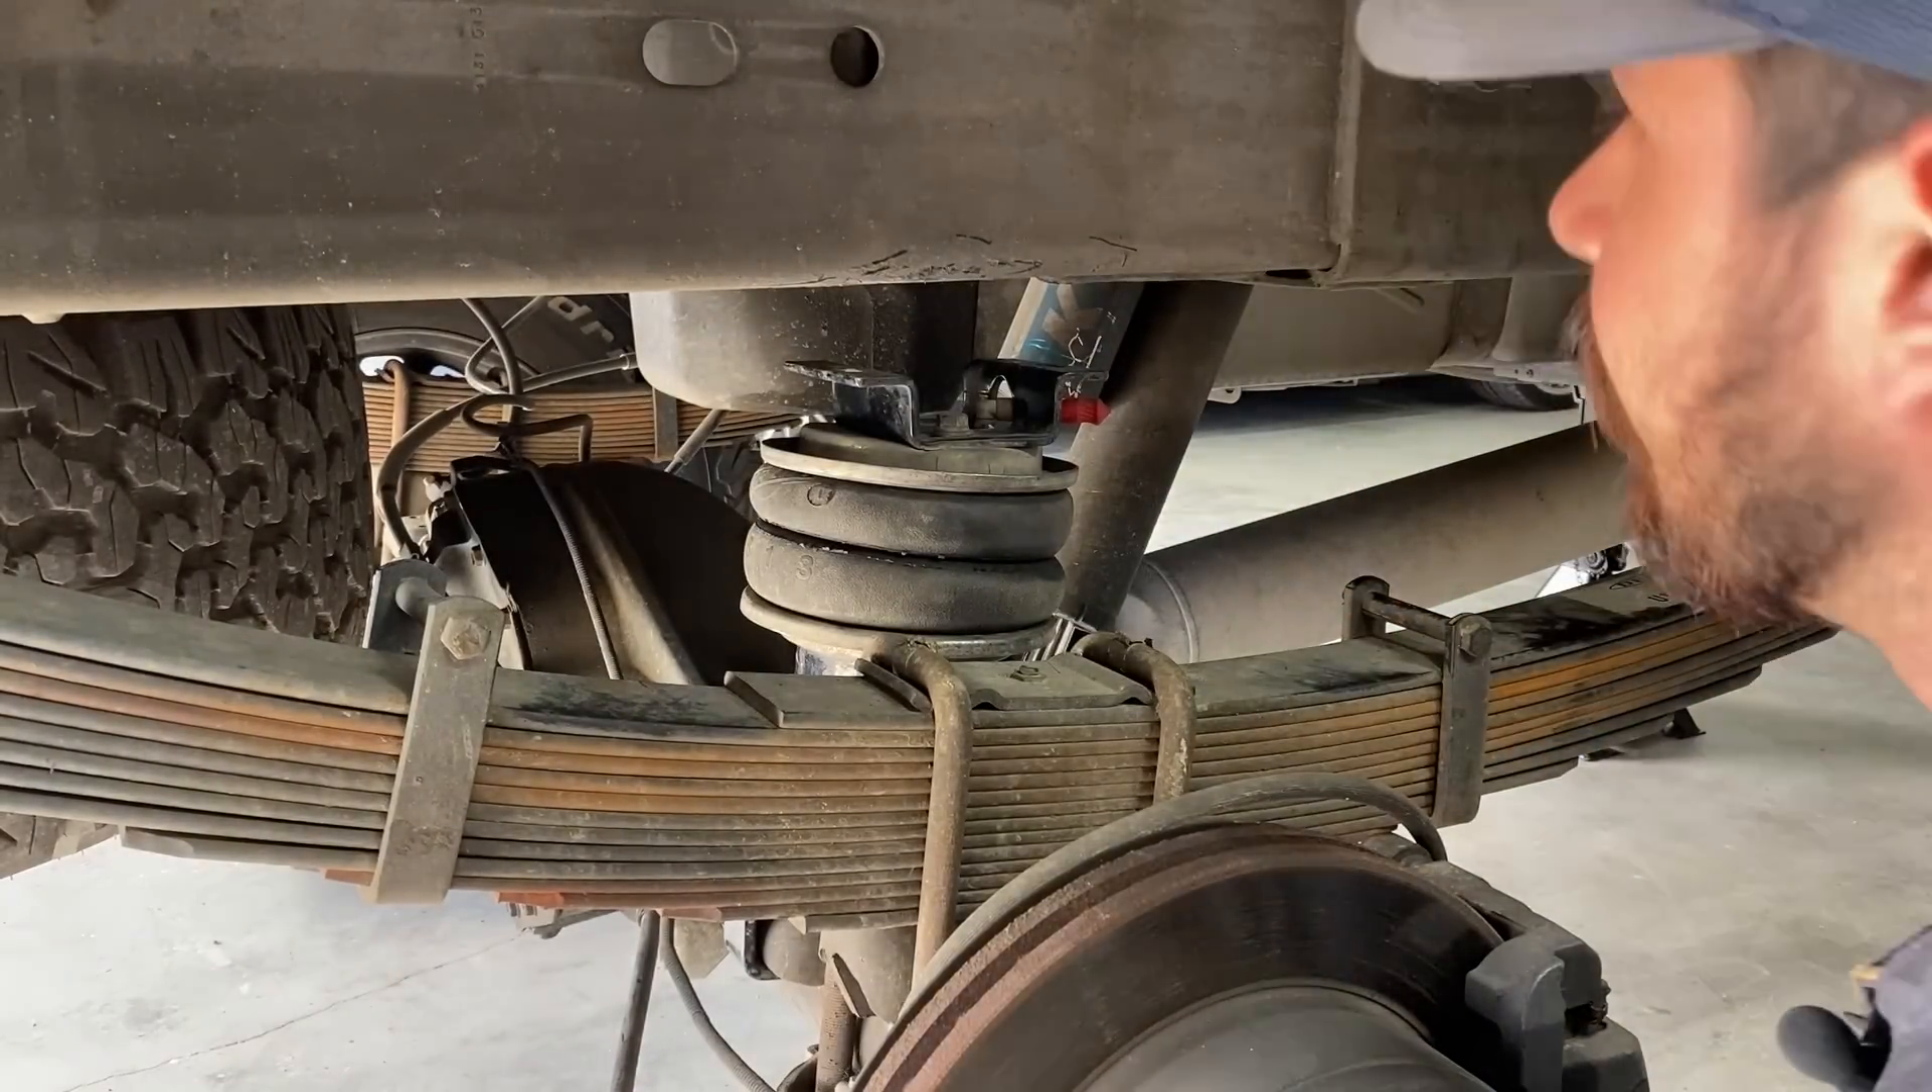So while I'm waiting to hear back about the welder, I got the rear wheels pulled off and I'm working on getting my old airbags installed back on the truck.